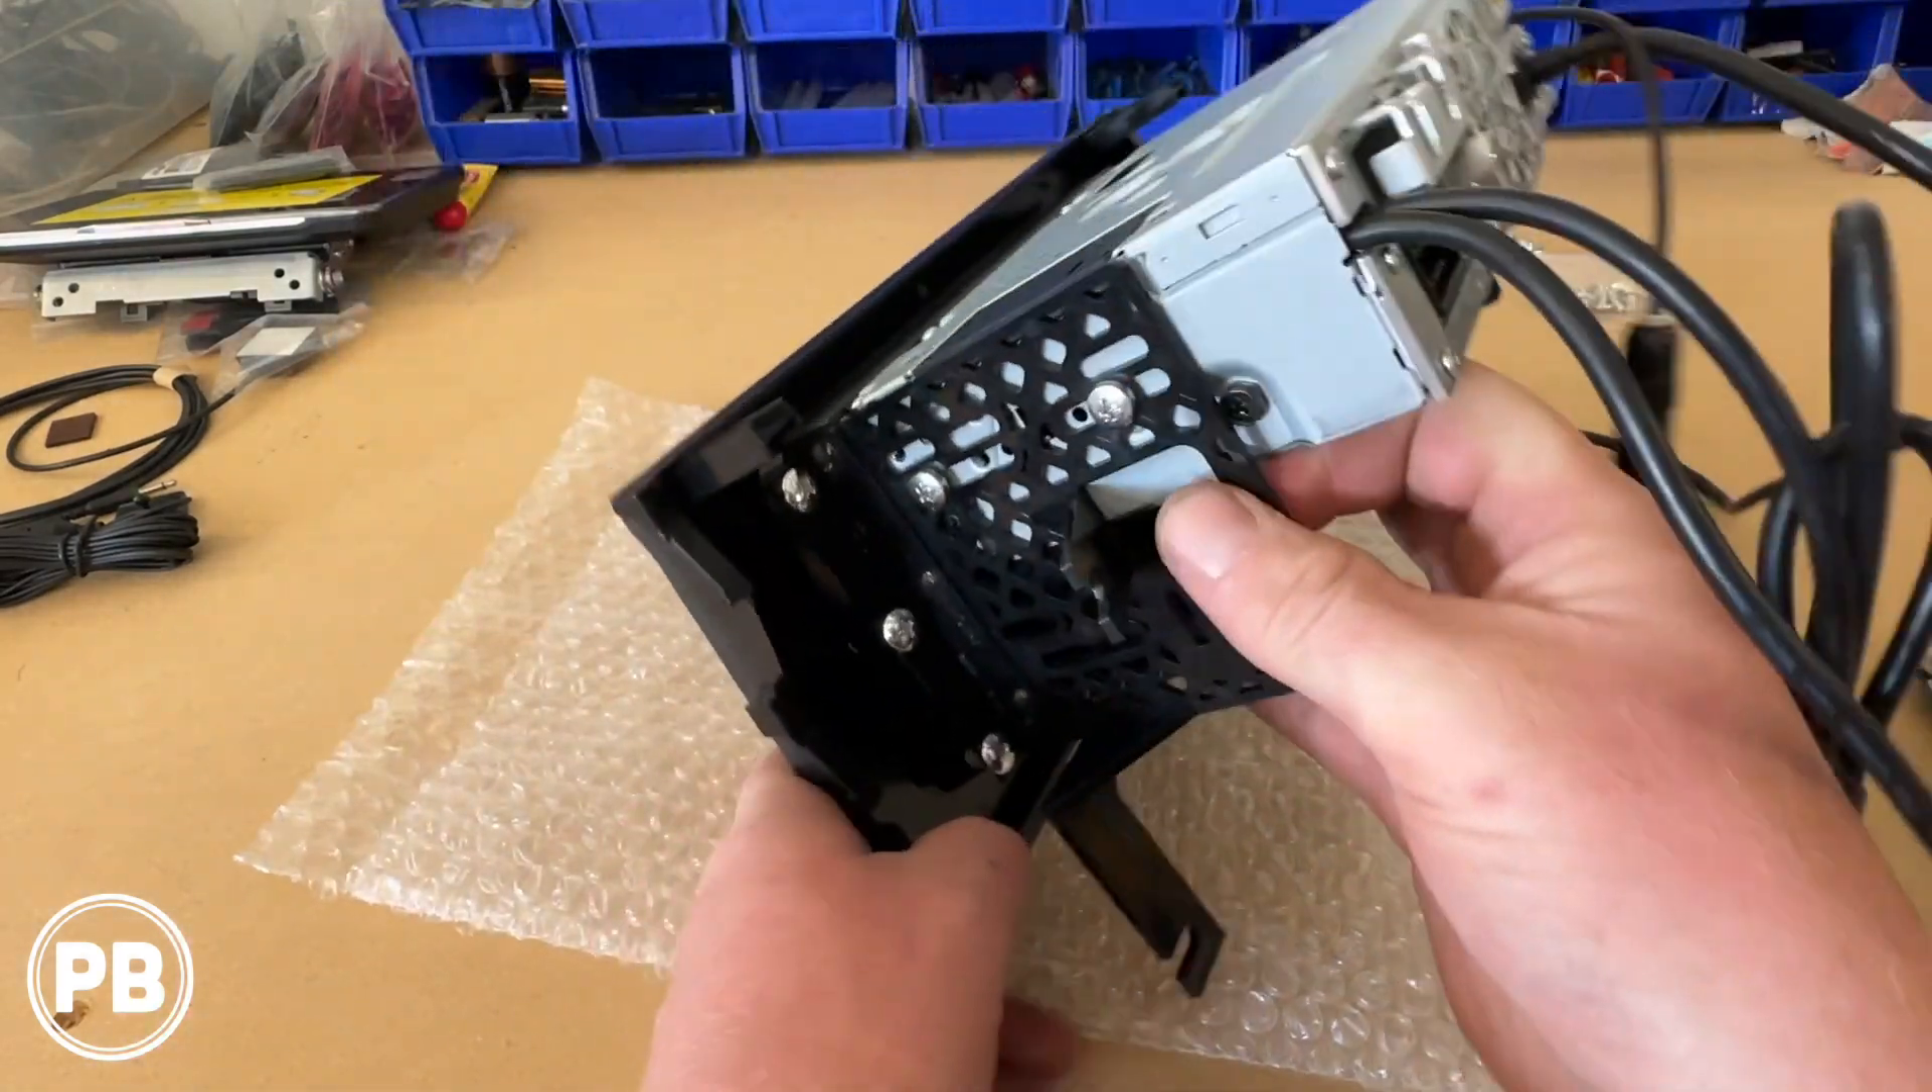So we got the dash kit assembled.